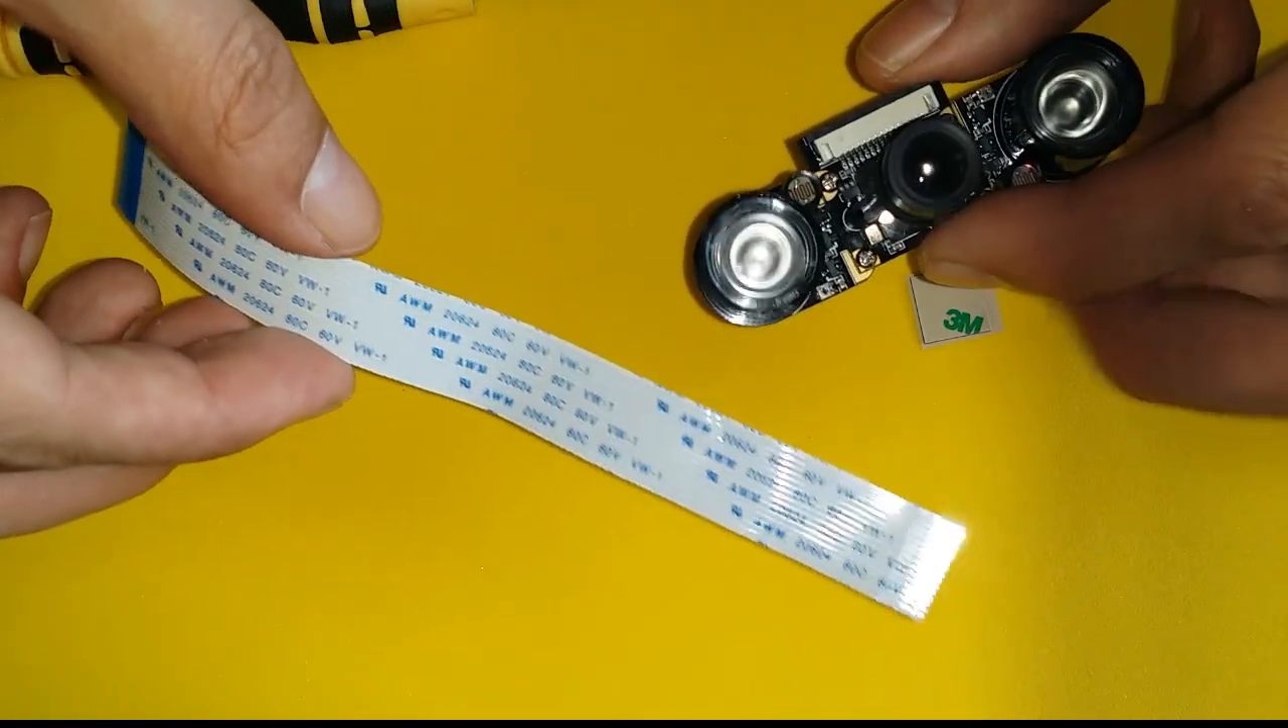The only thing left to do now is attach the flat cable.